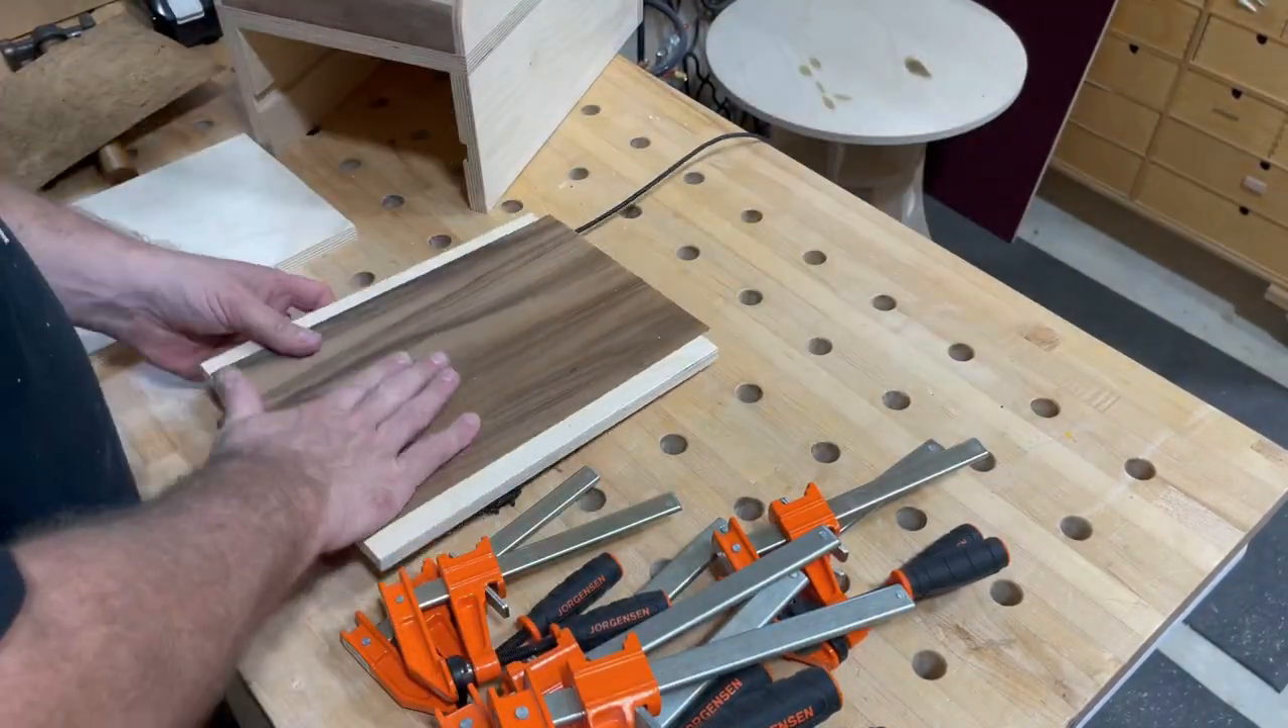And now we've got a nice piece of walnut covering everything up.